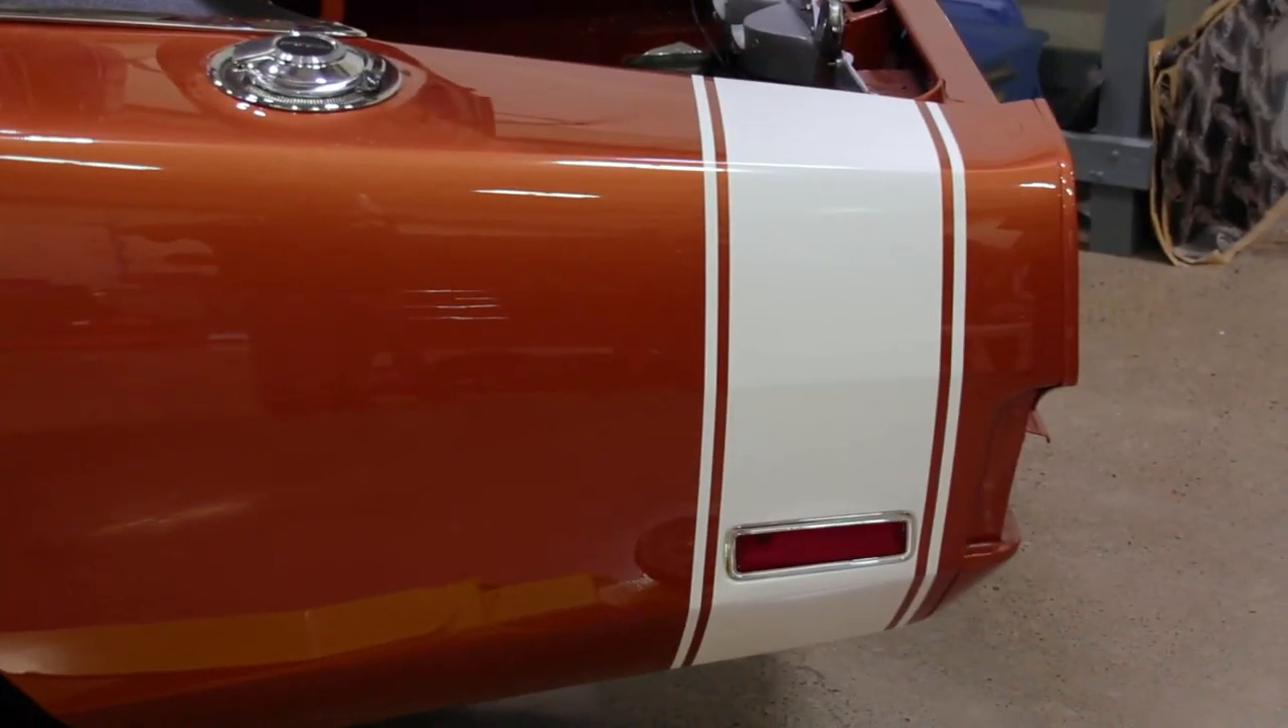Right now we just got our rear marker lights in our 70 Charger RT.